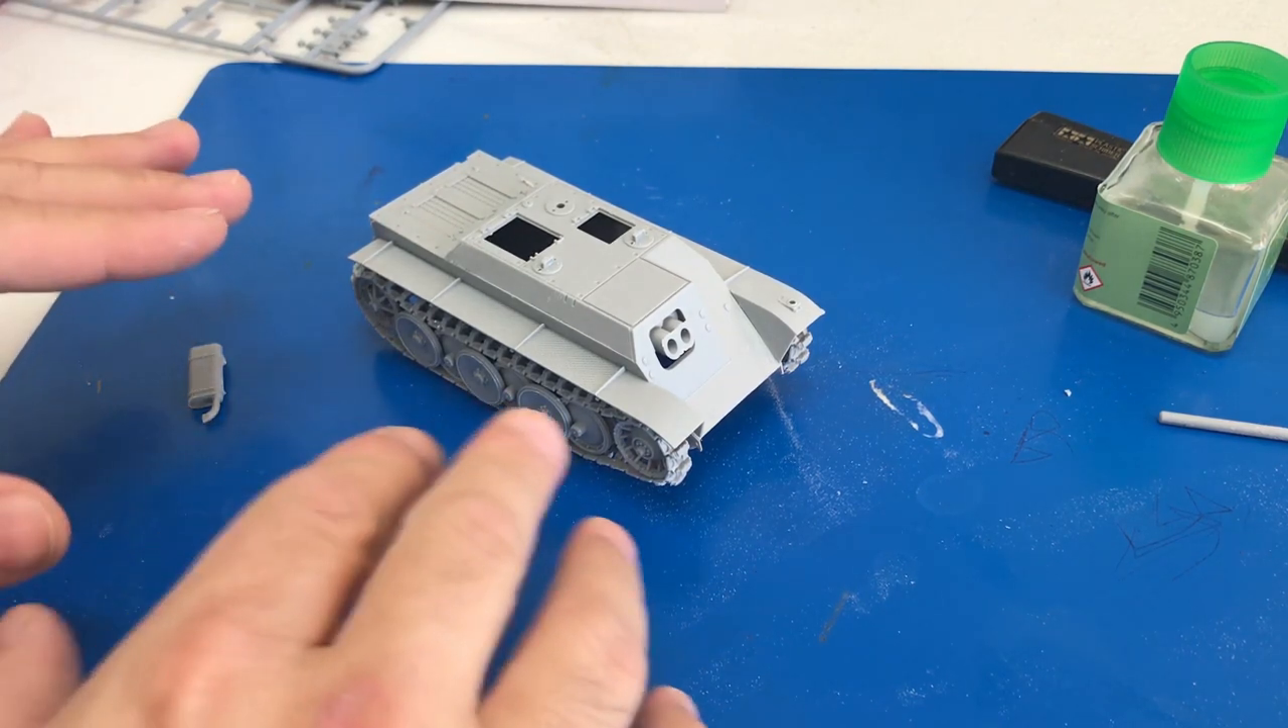Obviously we've got all the tracks on. They were pretty decent, a little finicky getting some around there, but nothing that we couldn't handle.